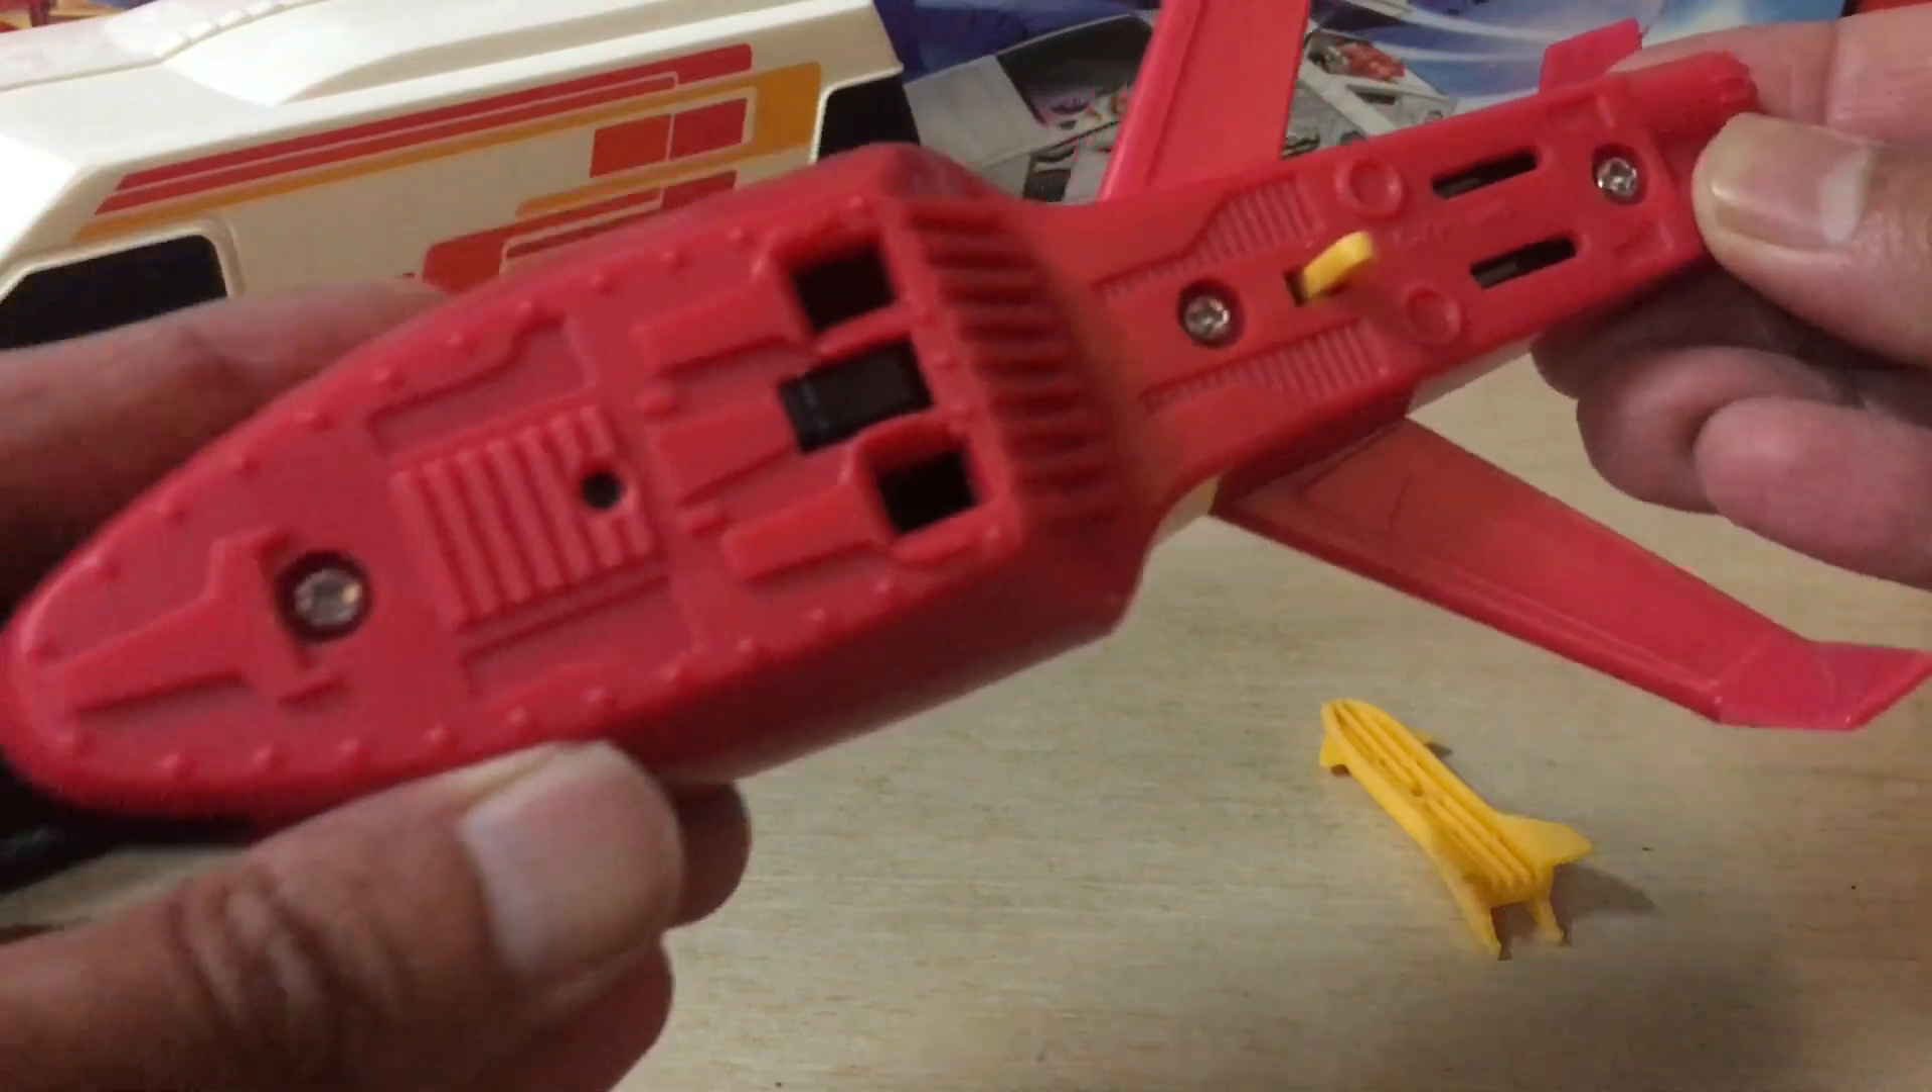Now the underside of the jet has got three screws in place. Okay you see them very clearly here.